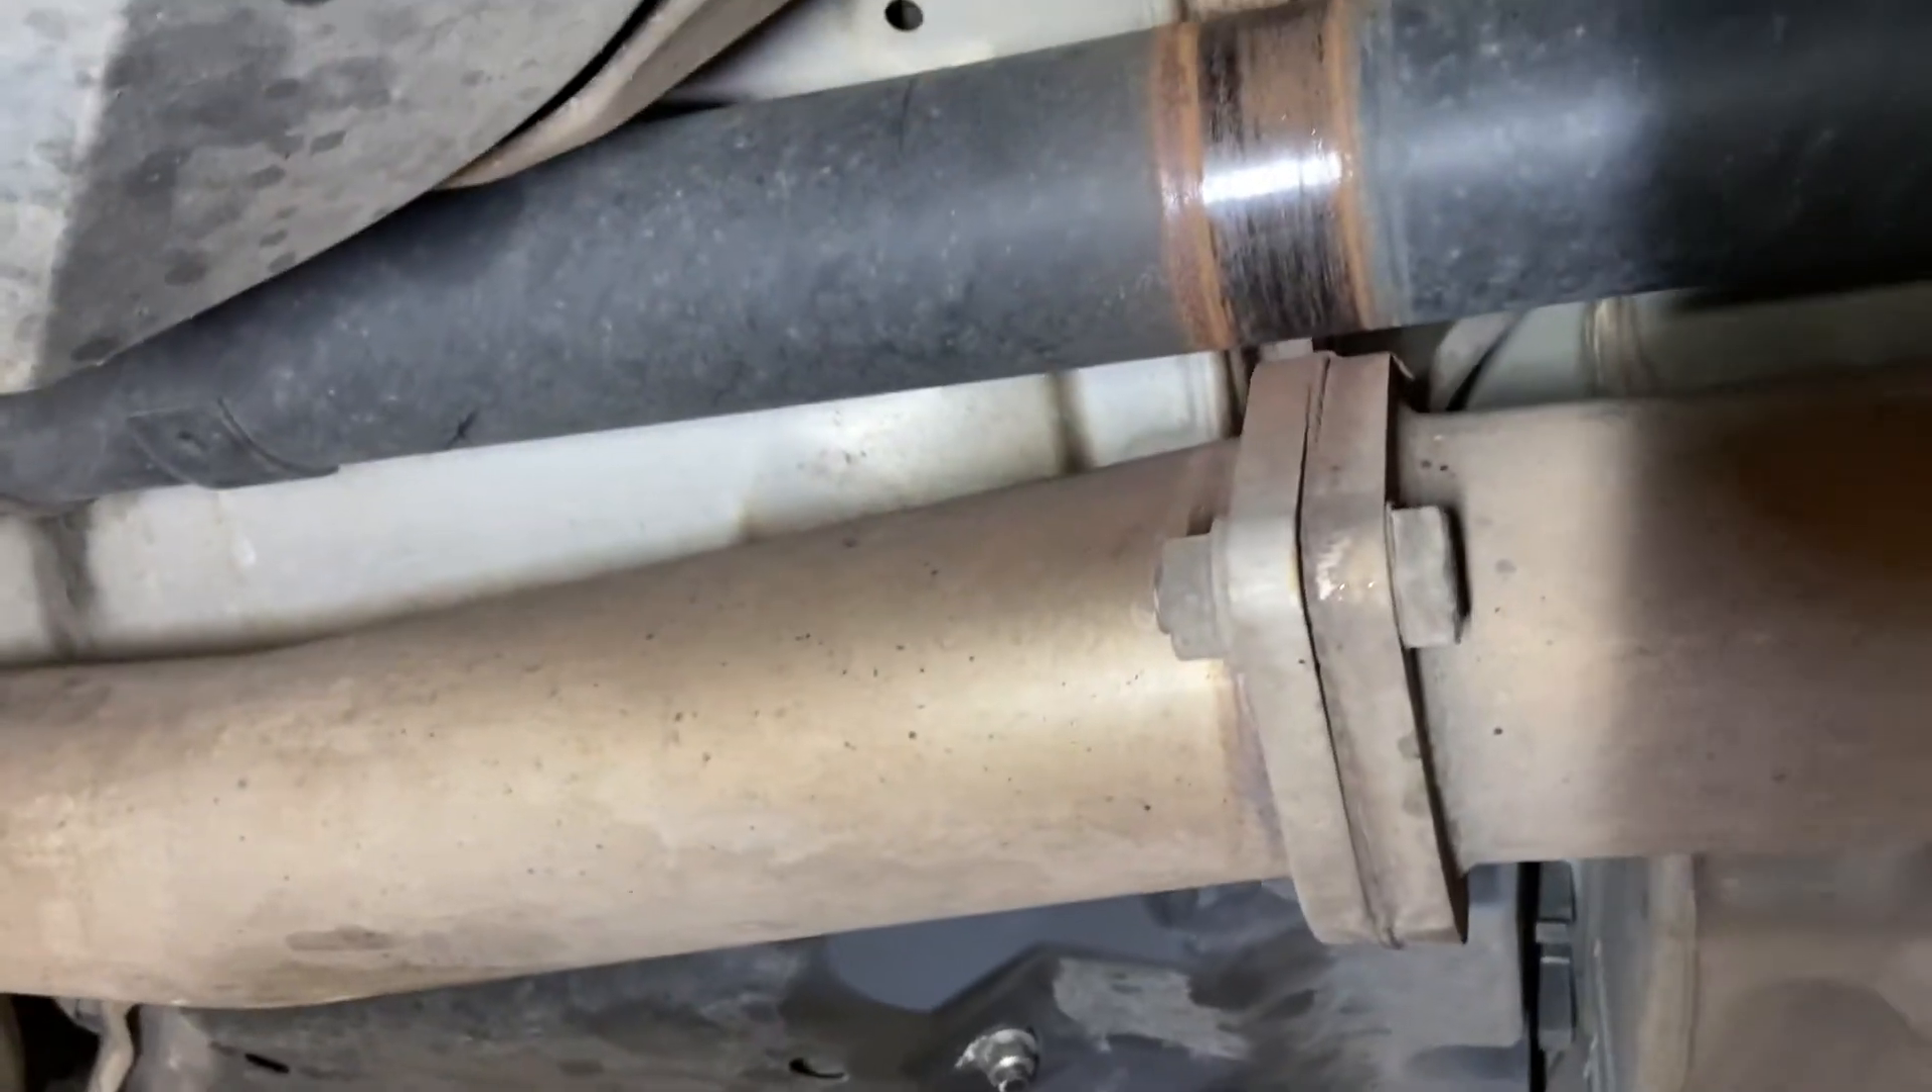It looks like part of this exhaust pipe is rubbing up against the drive shaft there.